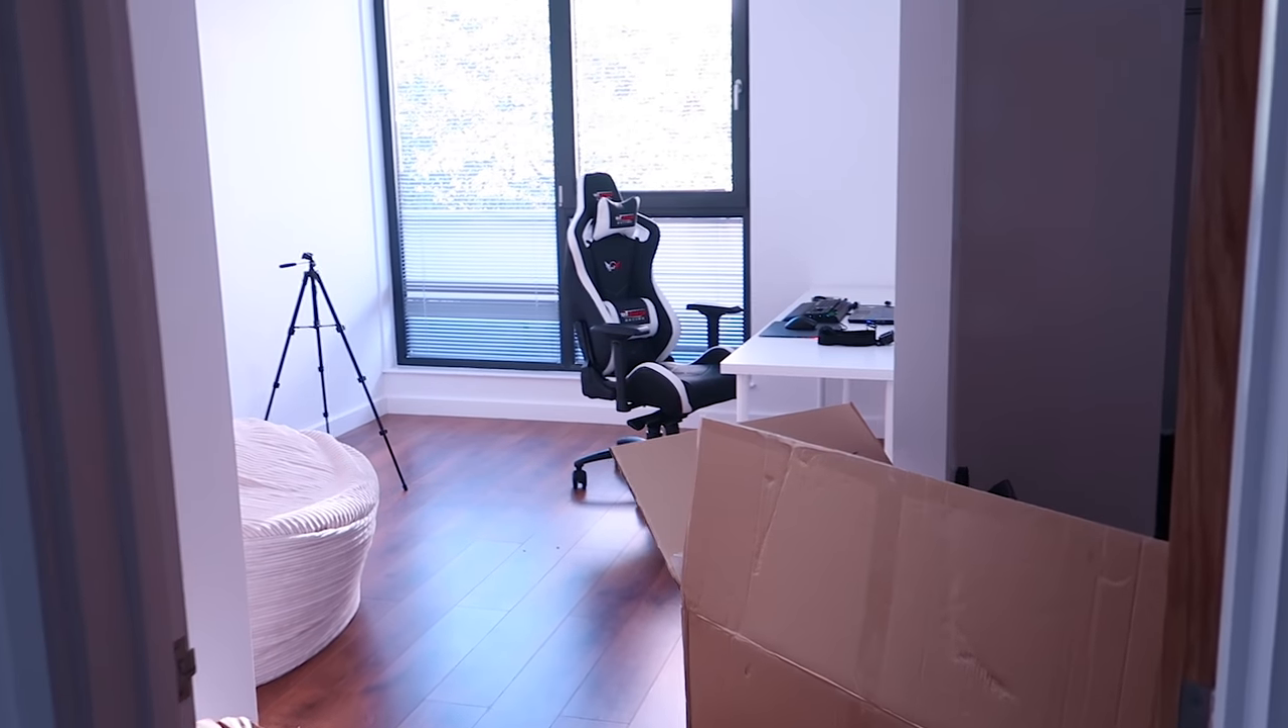All right, now the chair is built now.